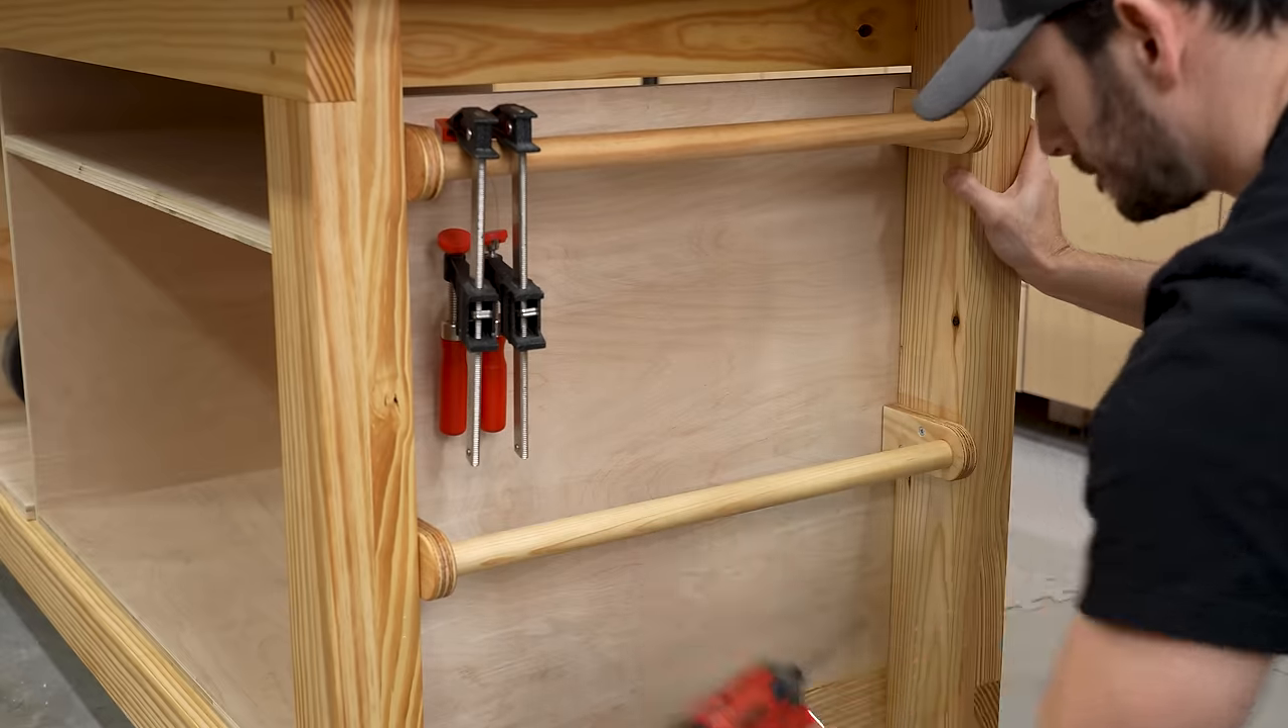Now I've got the dowels right in here.